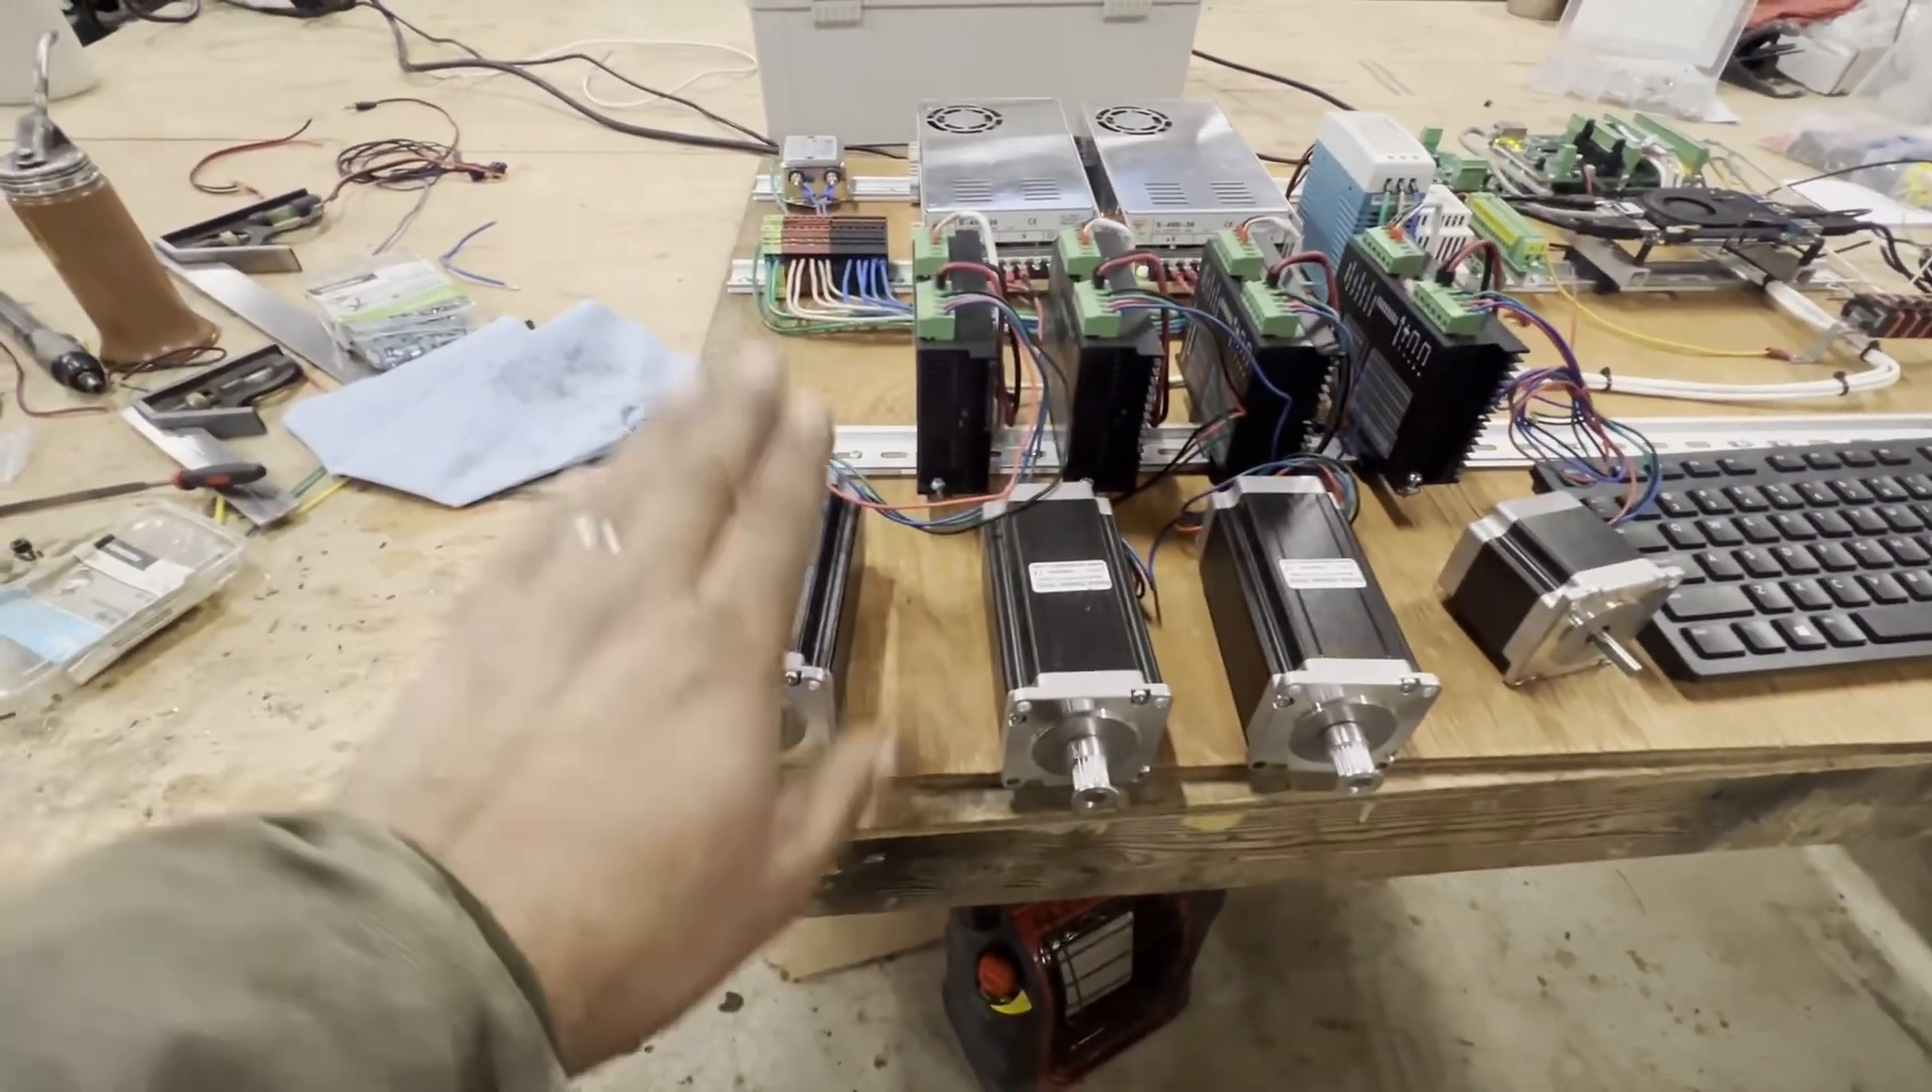I don't have my CNC table yet, I just have my motor set up, so I have my X, my Y, and my Z here.